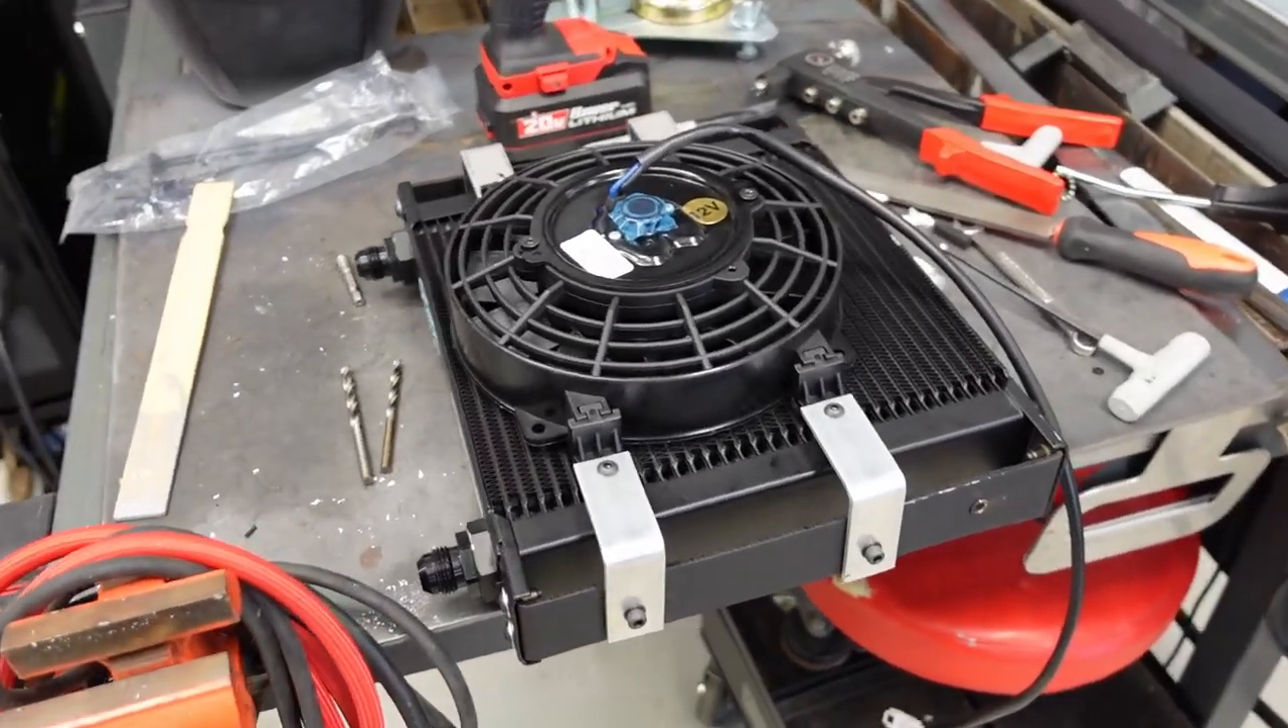I've got one side mocked up here, made some aluminum brackets.